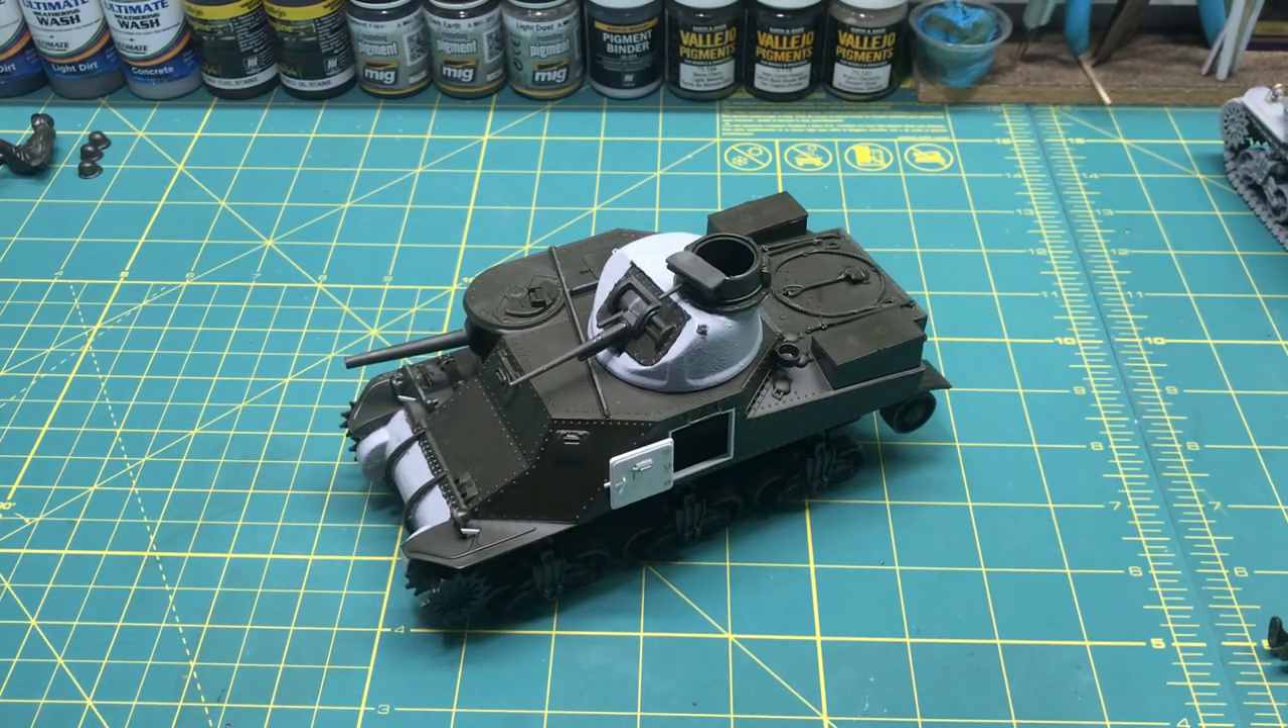Um i mean obviously i have painting to do and i haven't put the tracks on because i'm going to do that after painting but uh this is it.